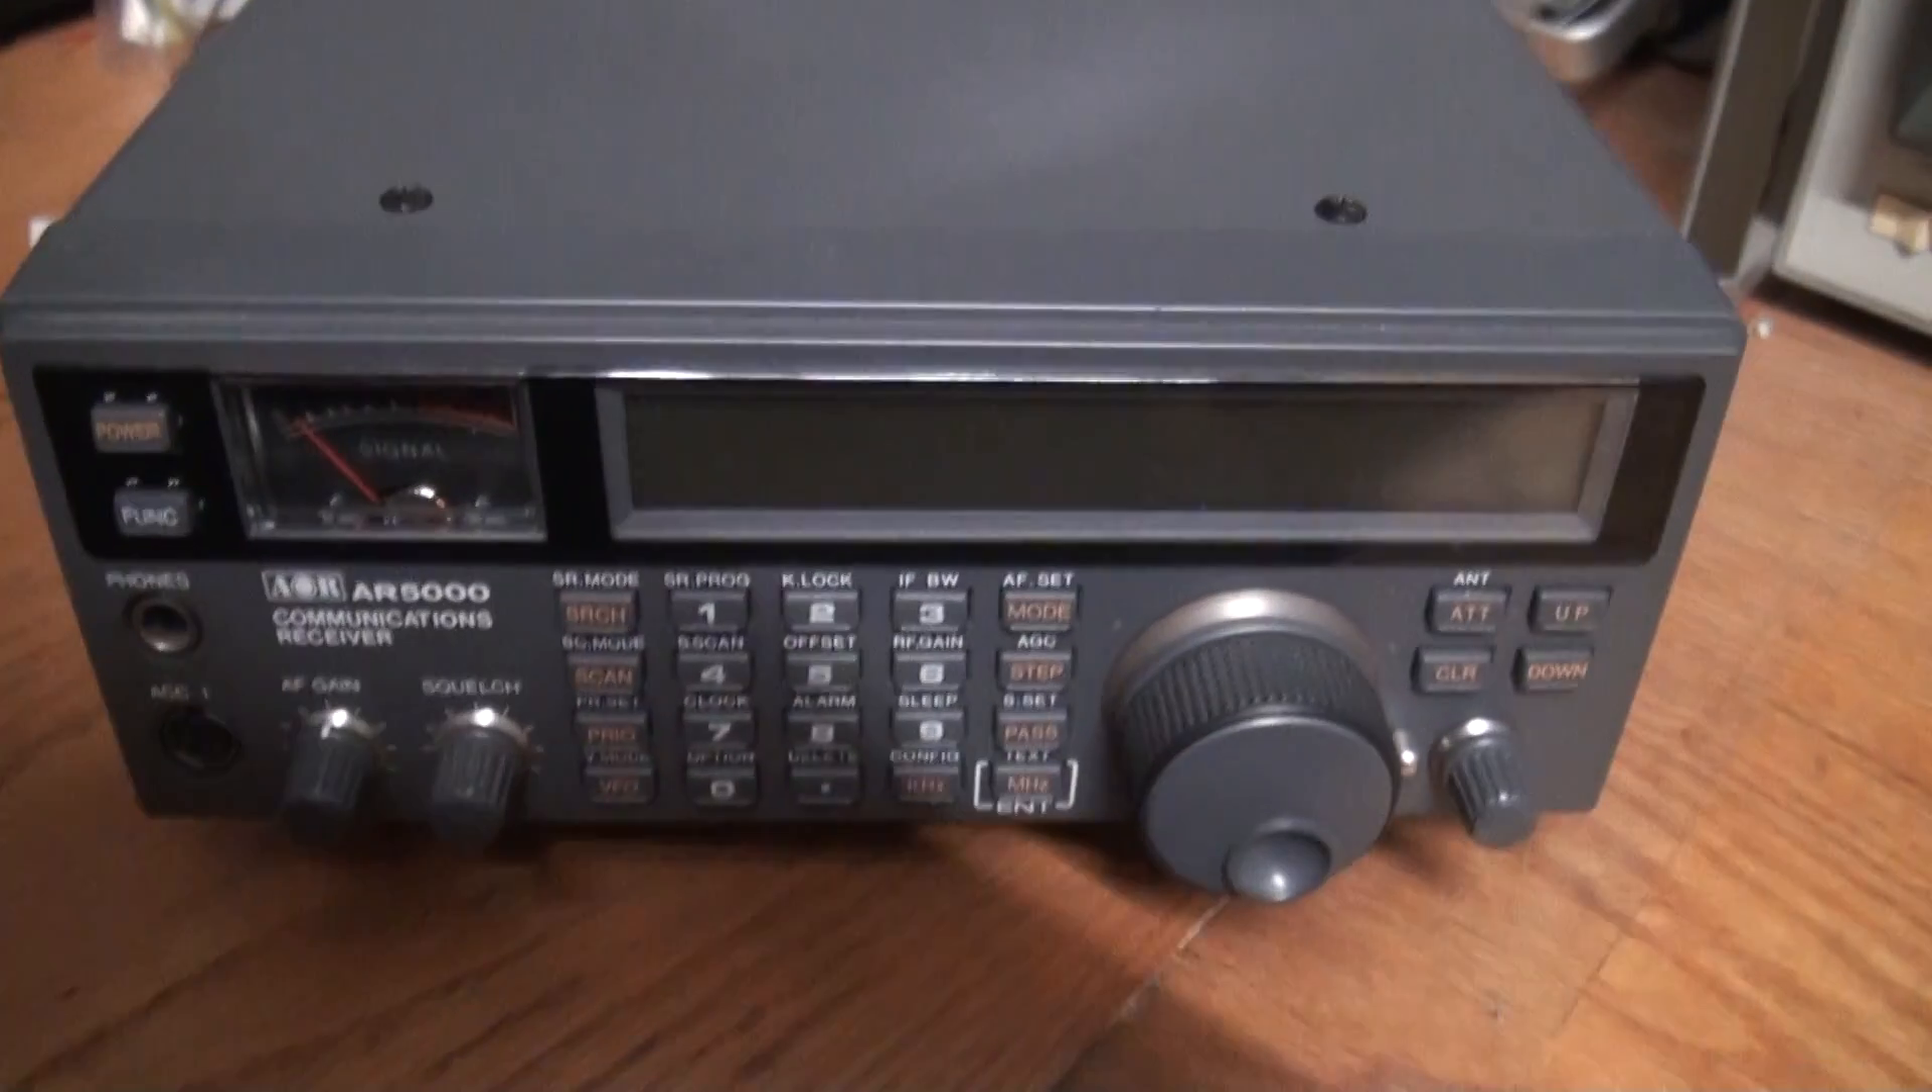Okay radio is all back together again covers on ready to be installed back in it's little spot next to it's uh it's brother.